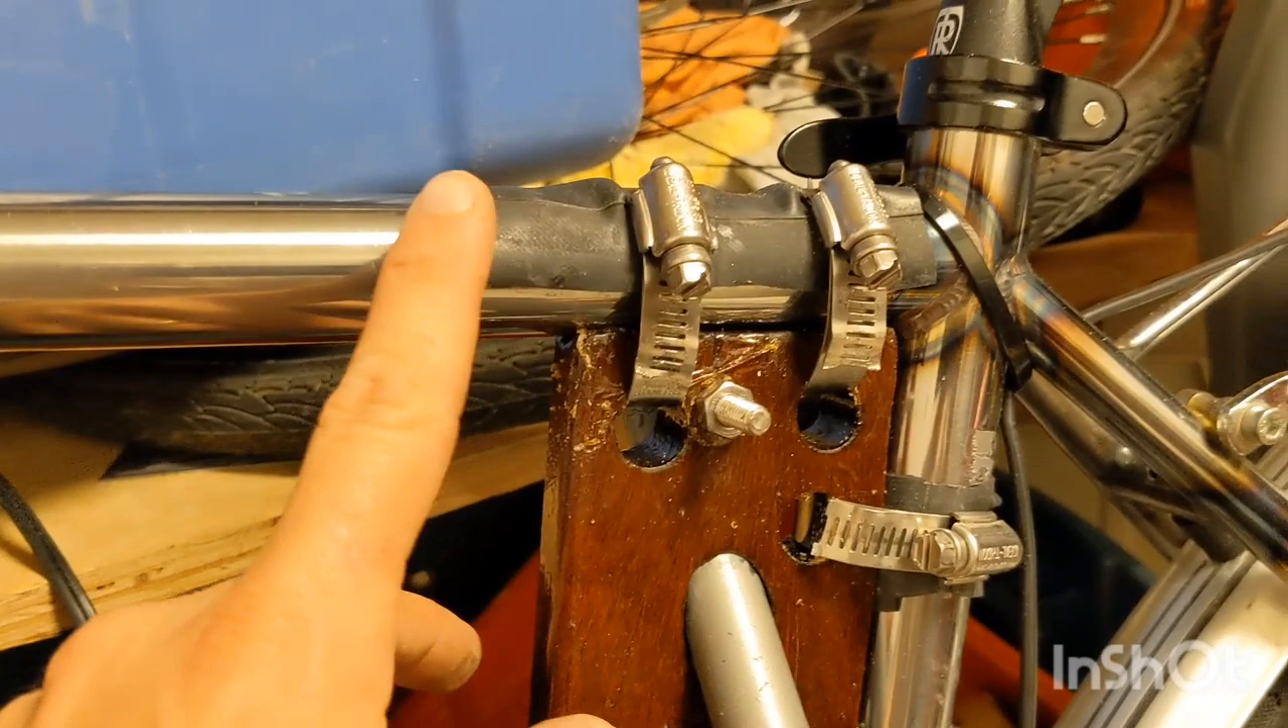So to protect my frame I stuck some inner tube pieces under the hose clamps.